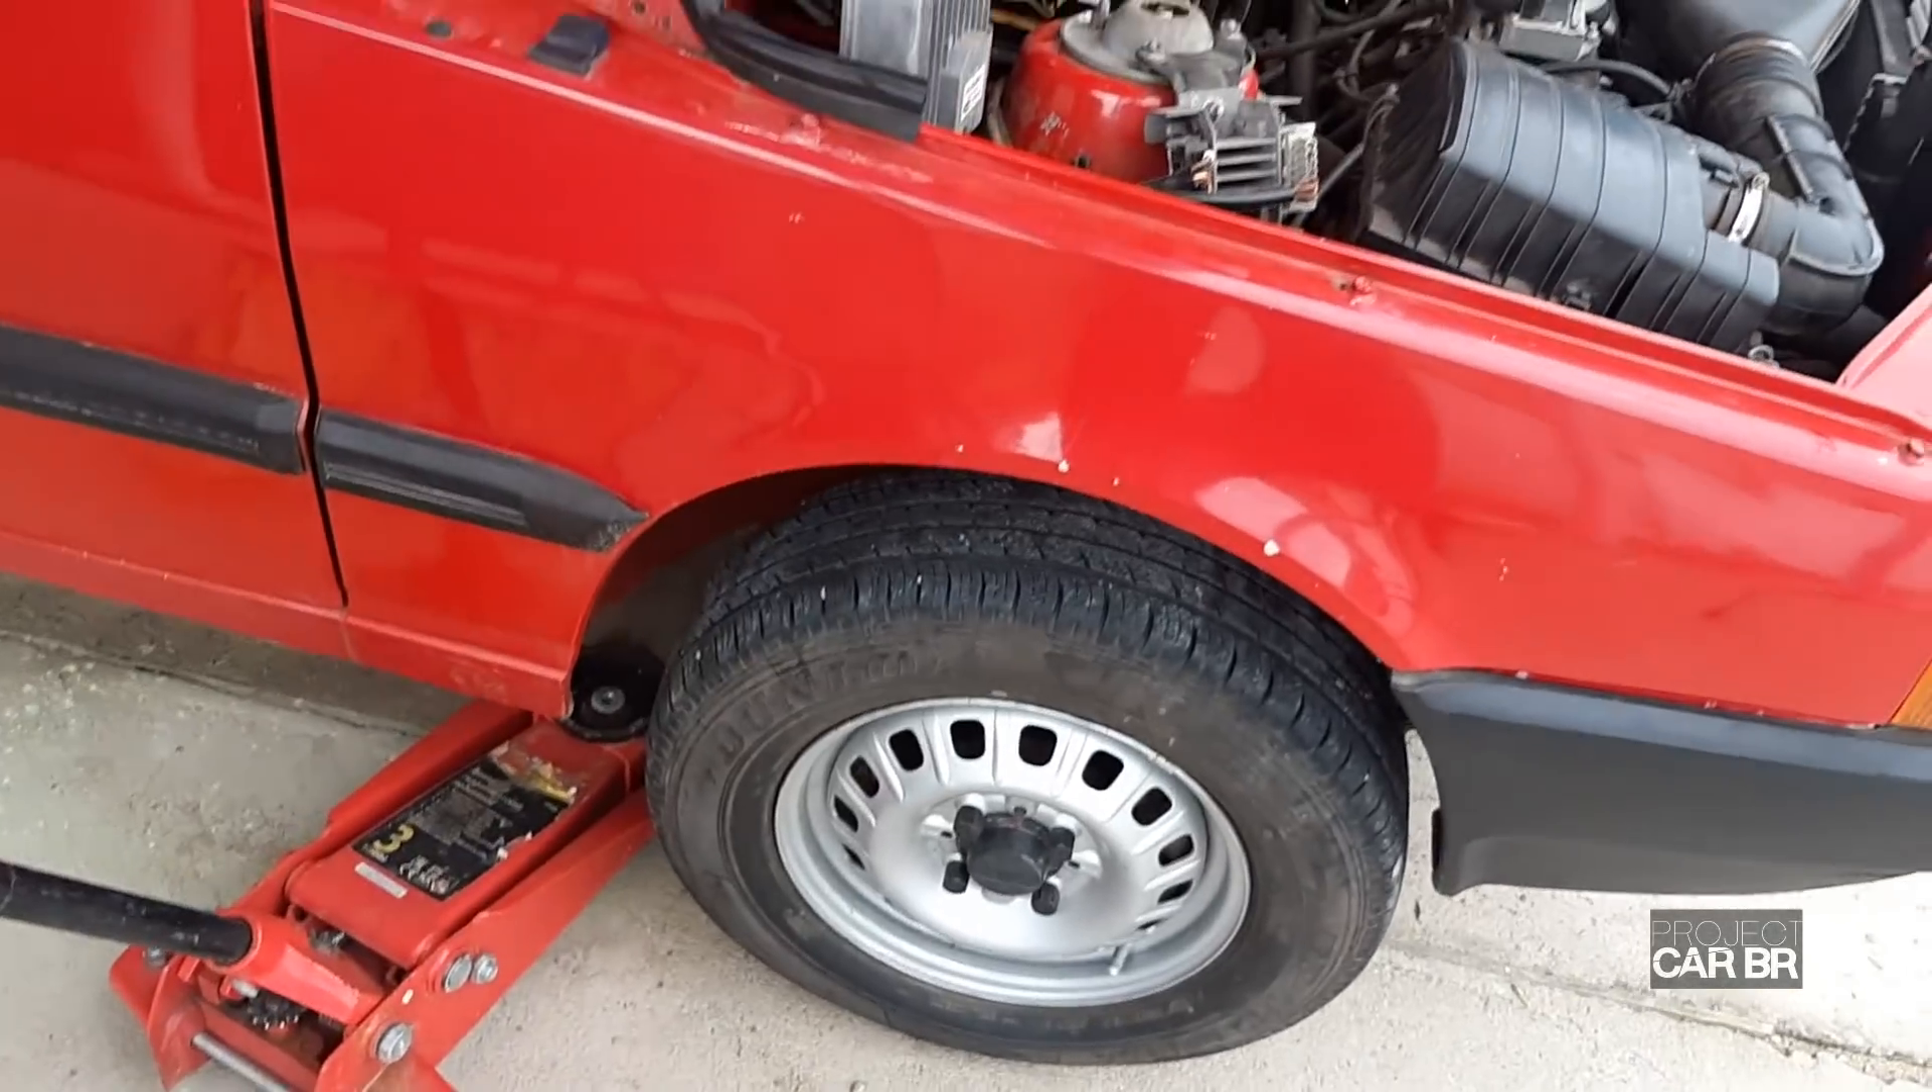Está aí a rodinha no lugar, serviço concluído.